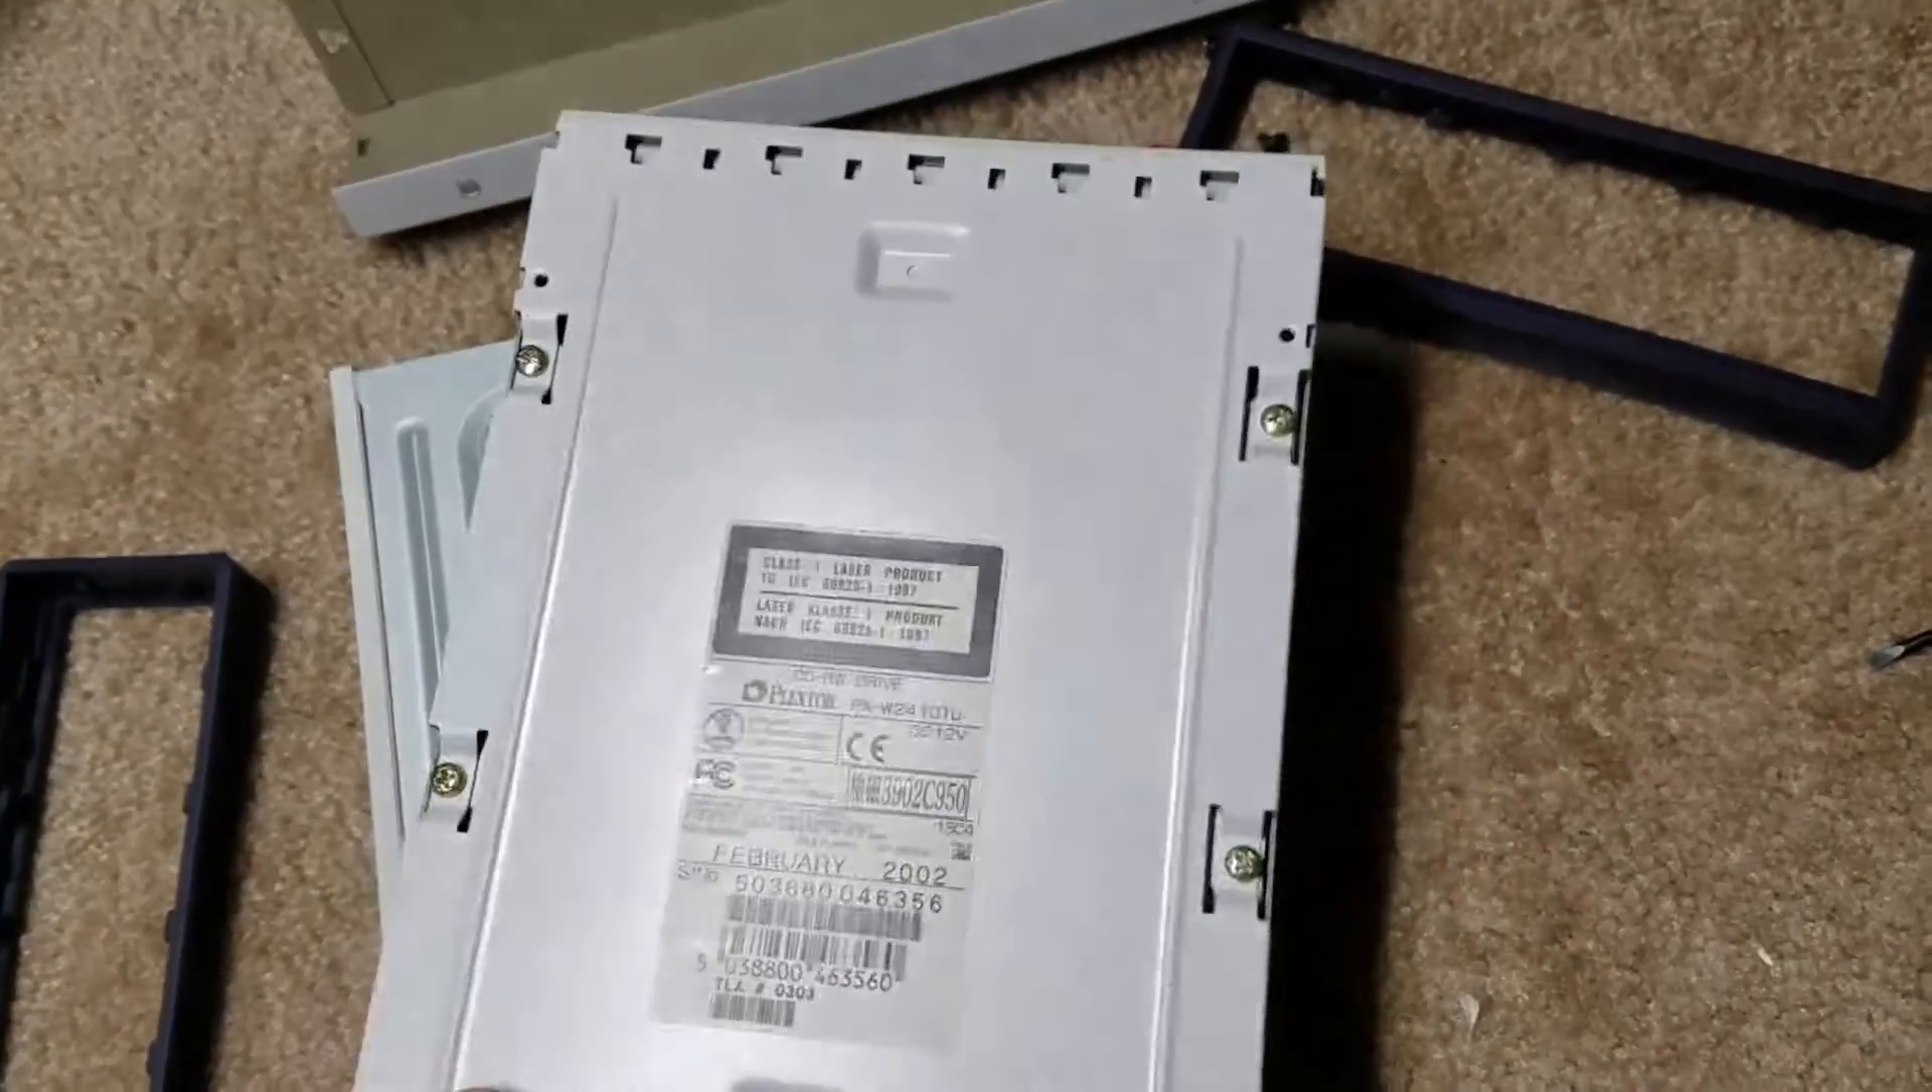So, I just got to get off those four screws holding the drive into the enclosure.